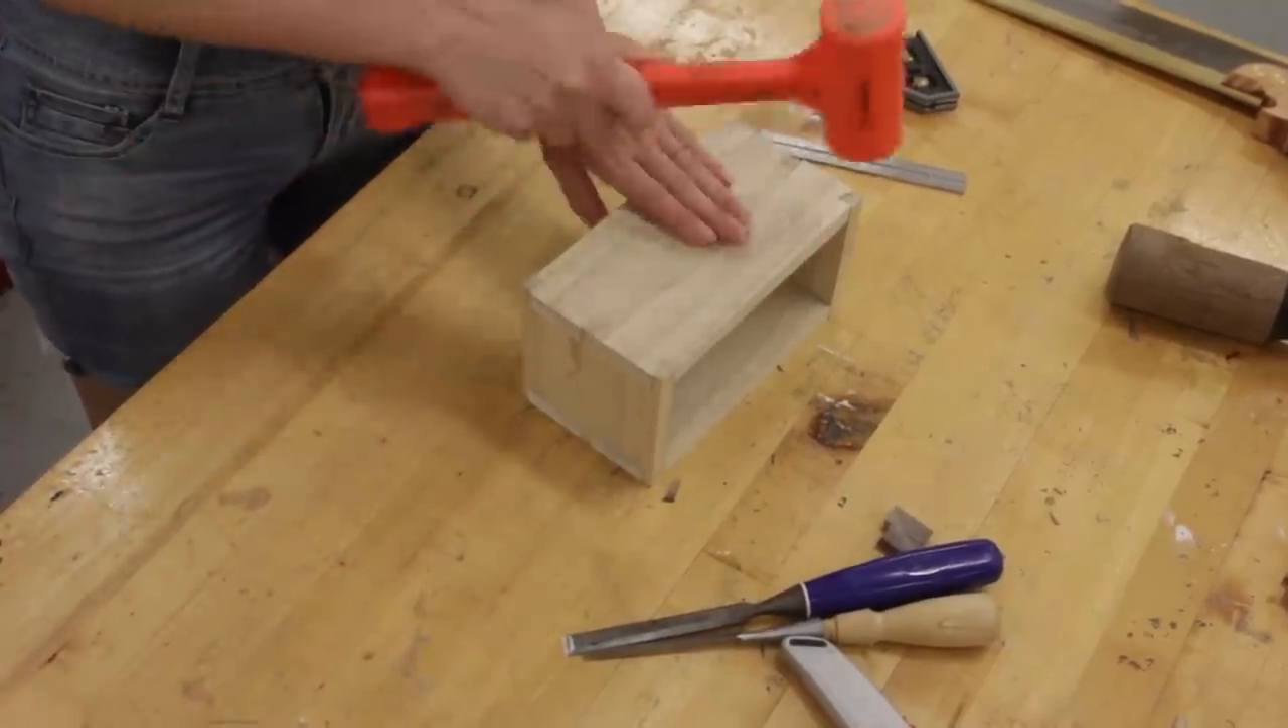It took me about a day and a half to get the pieces cut from my box, but with enough chiseling and finagling I was finally able to get the pieces dry fit together.